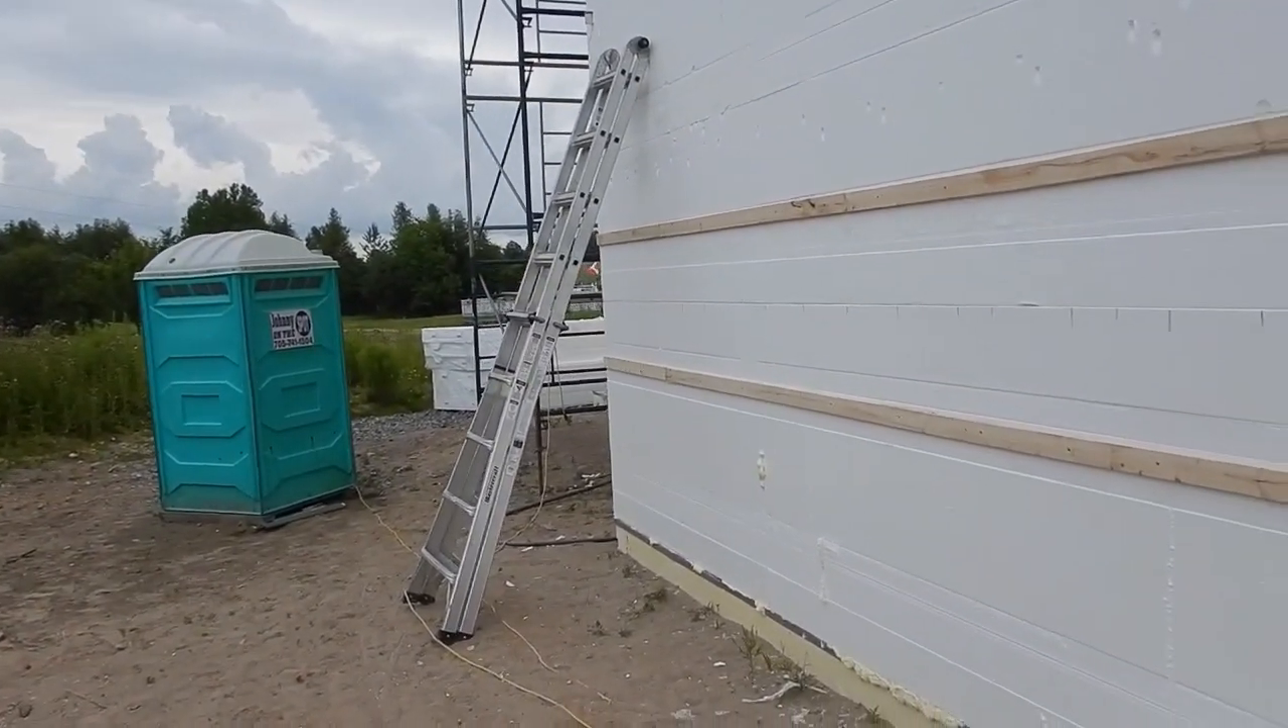Oh, they've also started putting the strapping on for the metal siding. That'll come later.